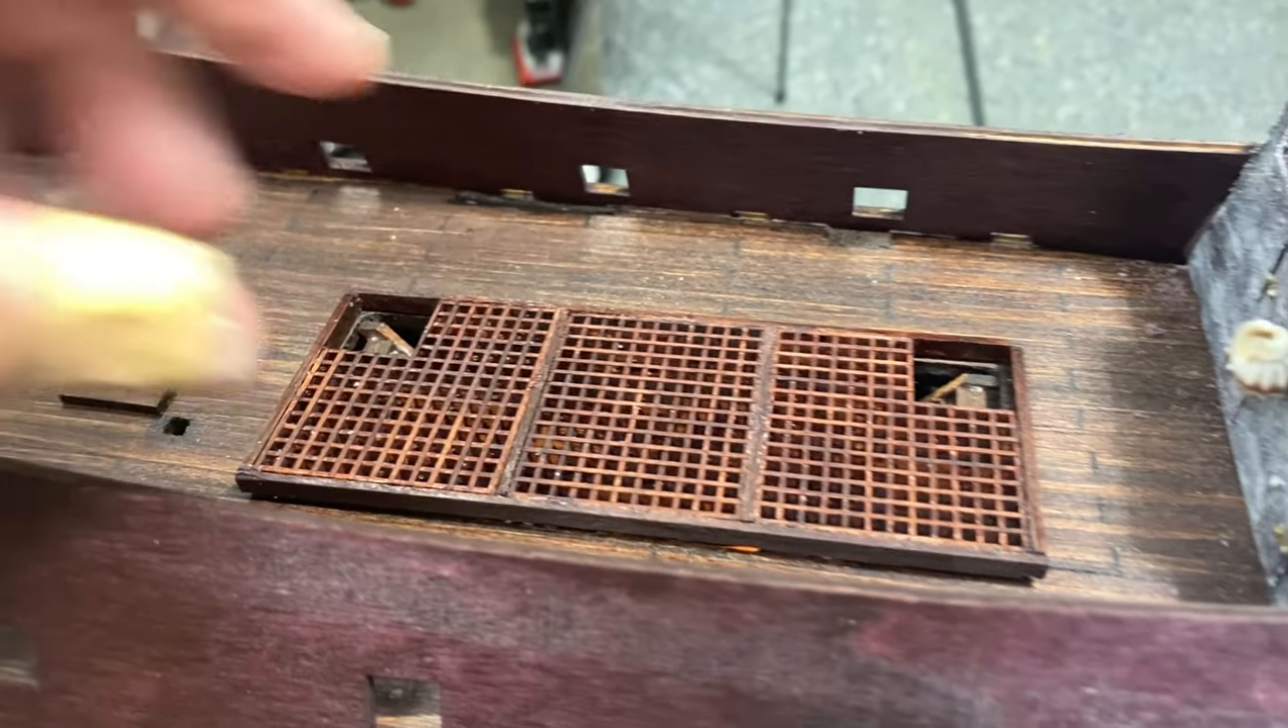Here the grates are in place.